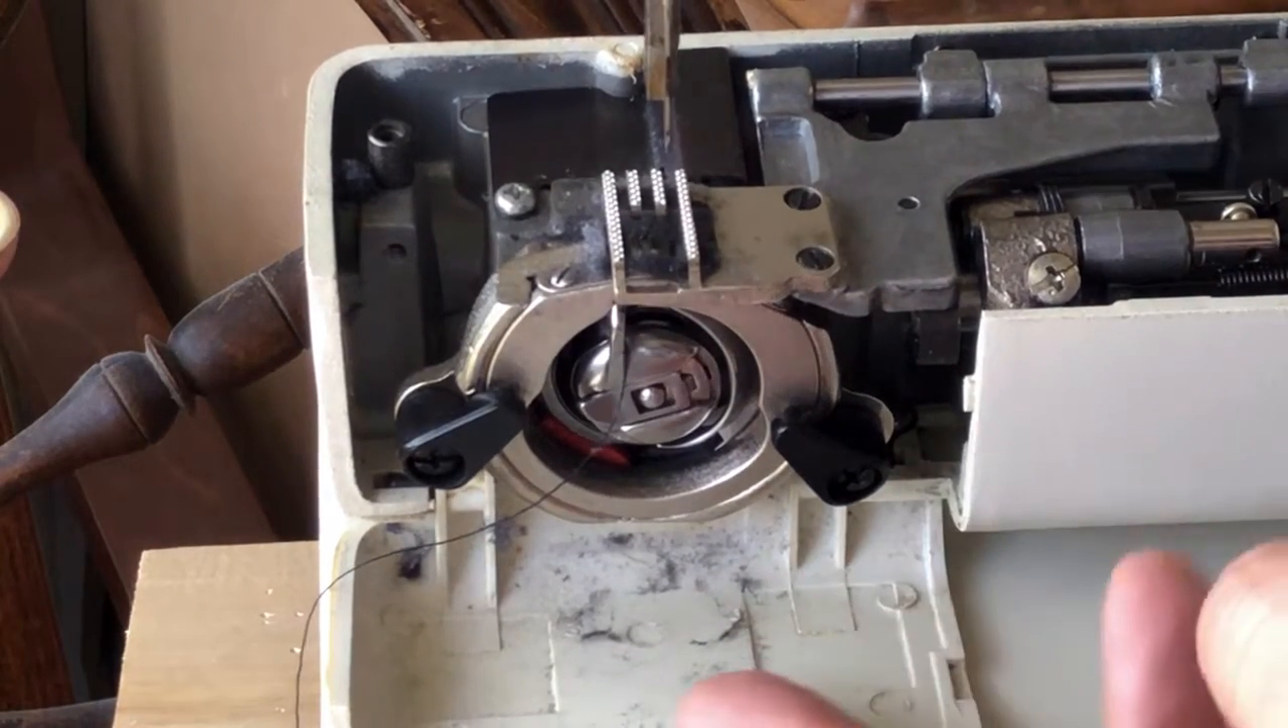Uh, I haven't put the top back on the free arm yet.